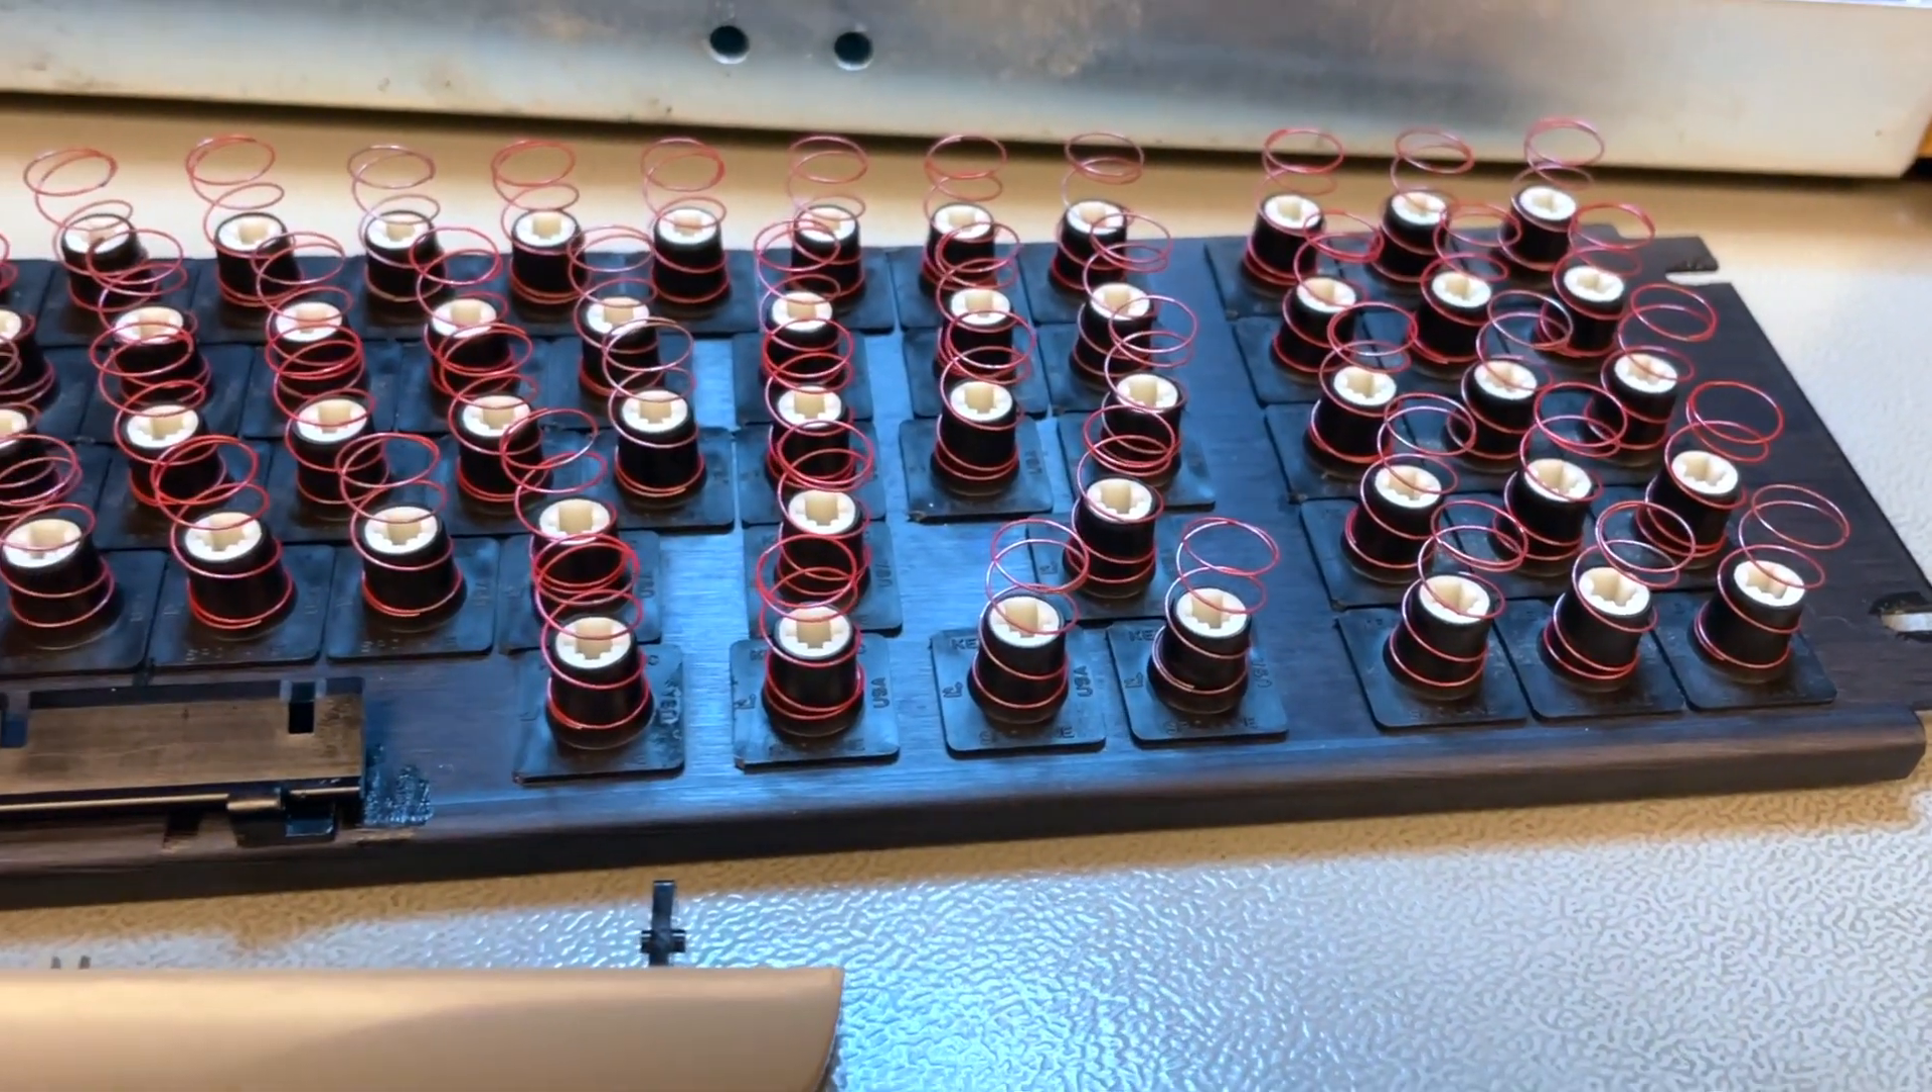So, you get a clean base plate, and the springs are already all back.